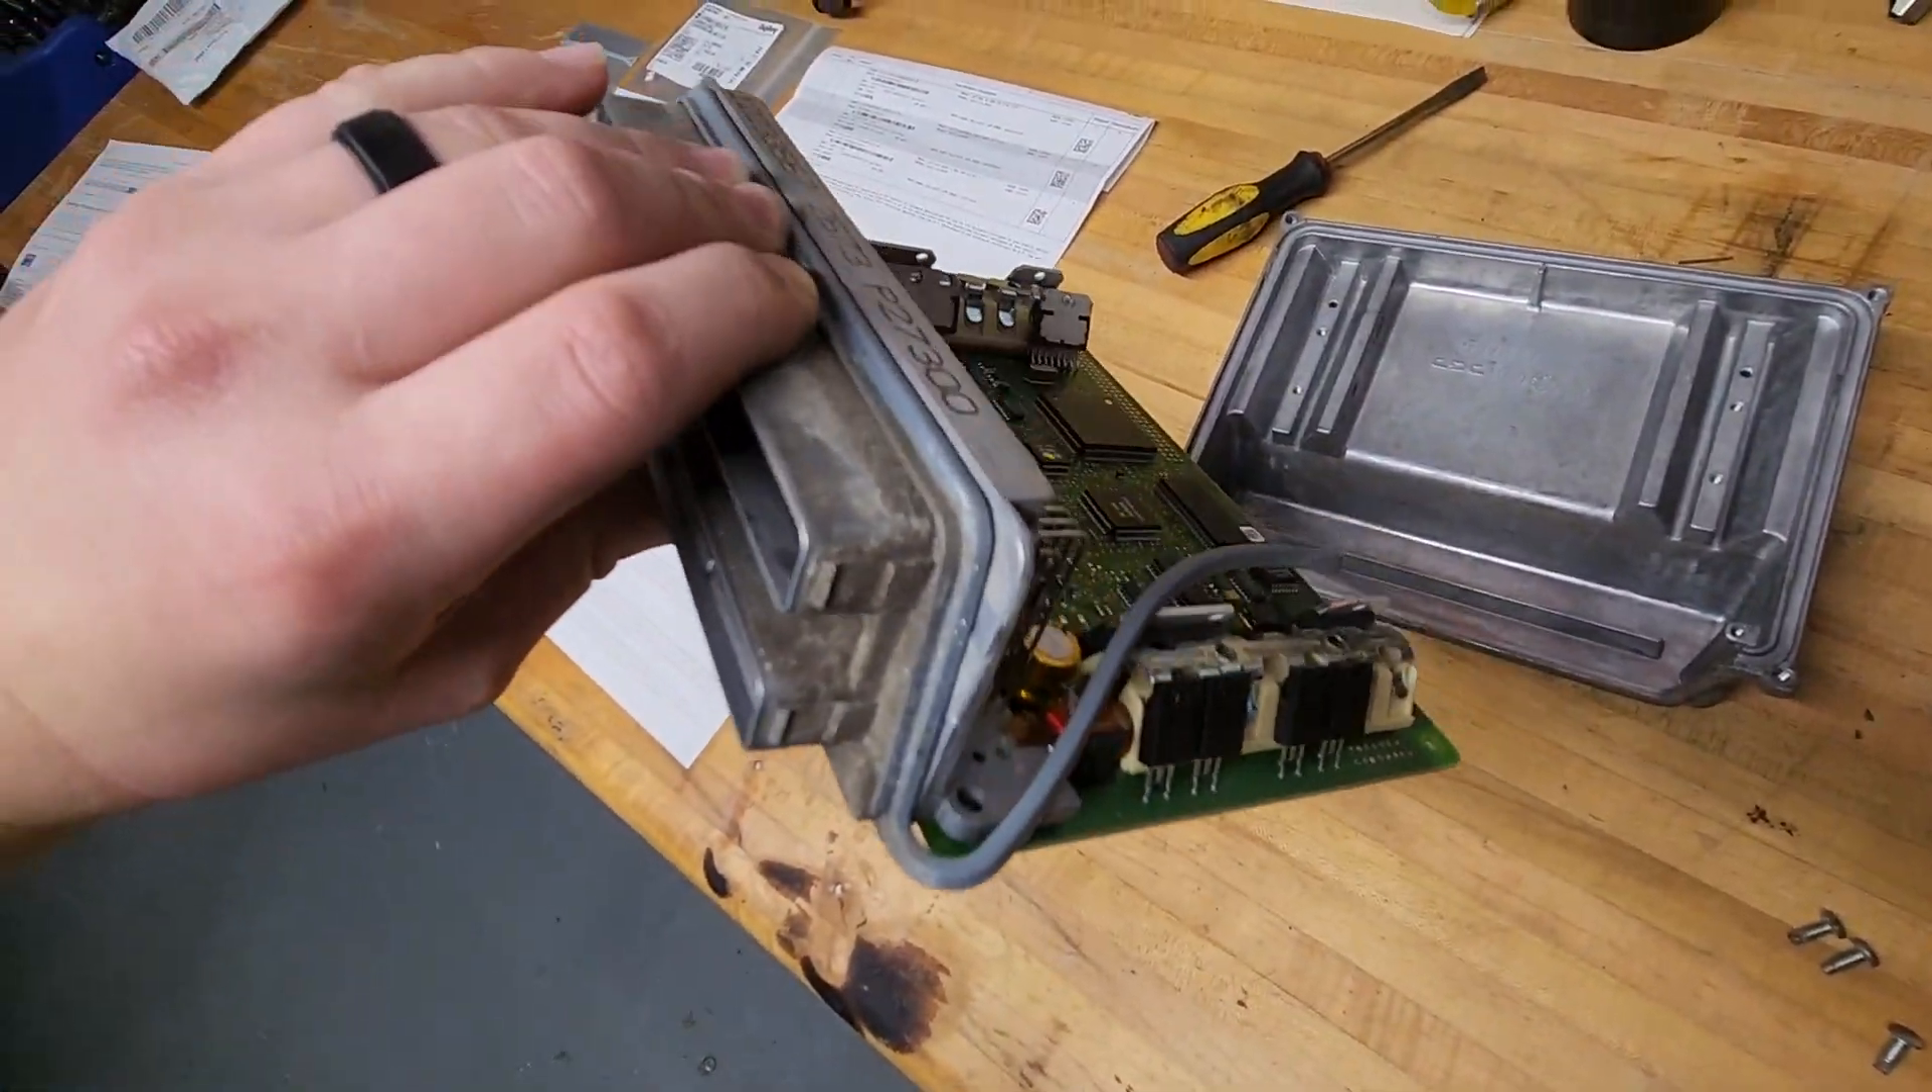And that is the circuit board out.